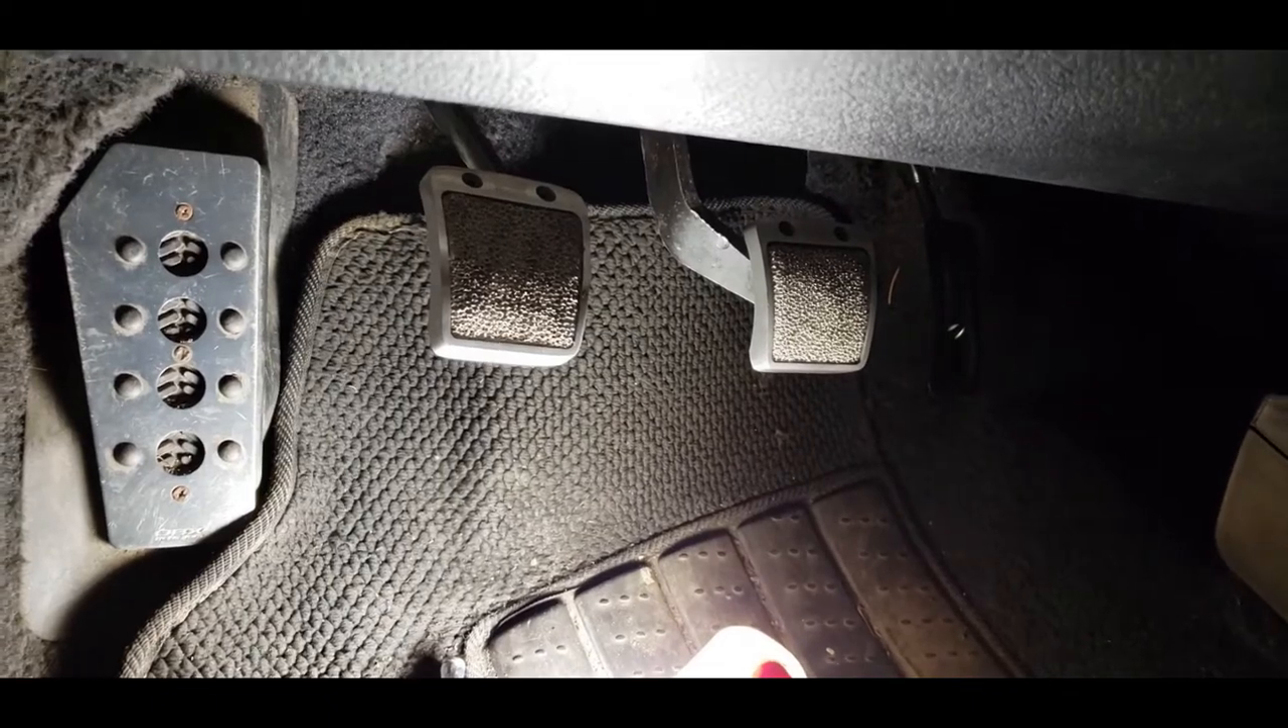All right guys so I've got the clutch and brake pedal on which was pretty straightforward.